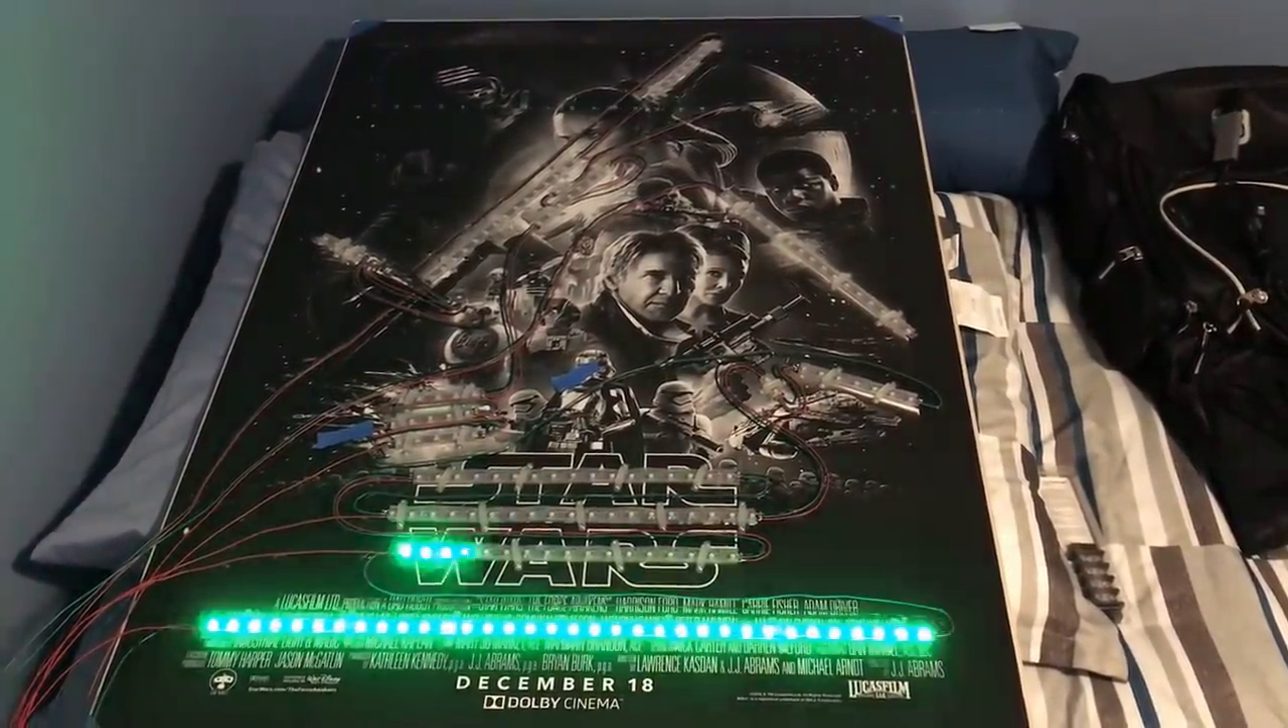Once I had all of the LEDs in place, I could really see what the poster was going to look like with the animation effects.